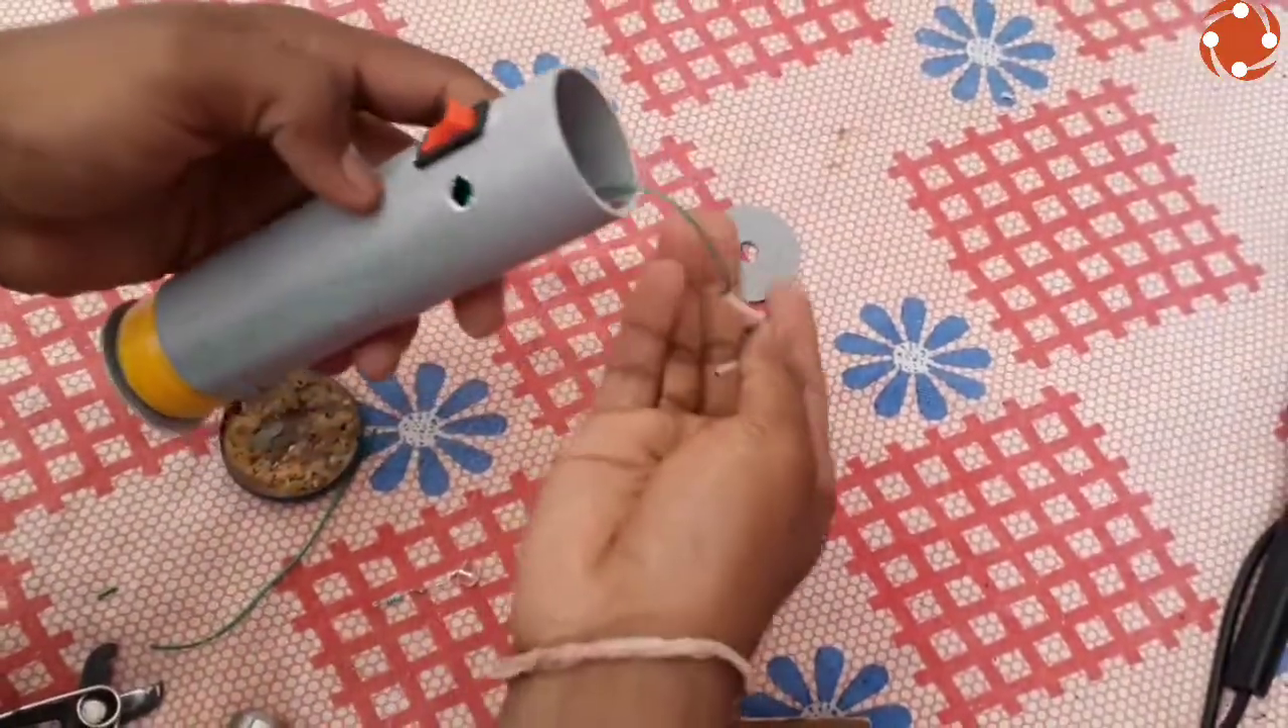ये switch लग गया है अपना।